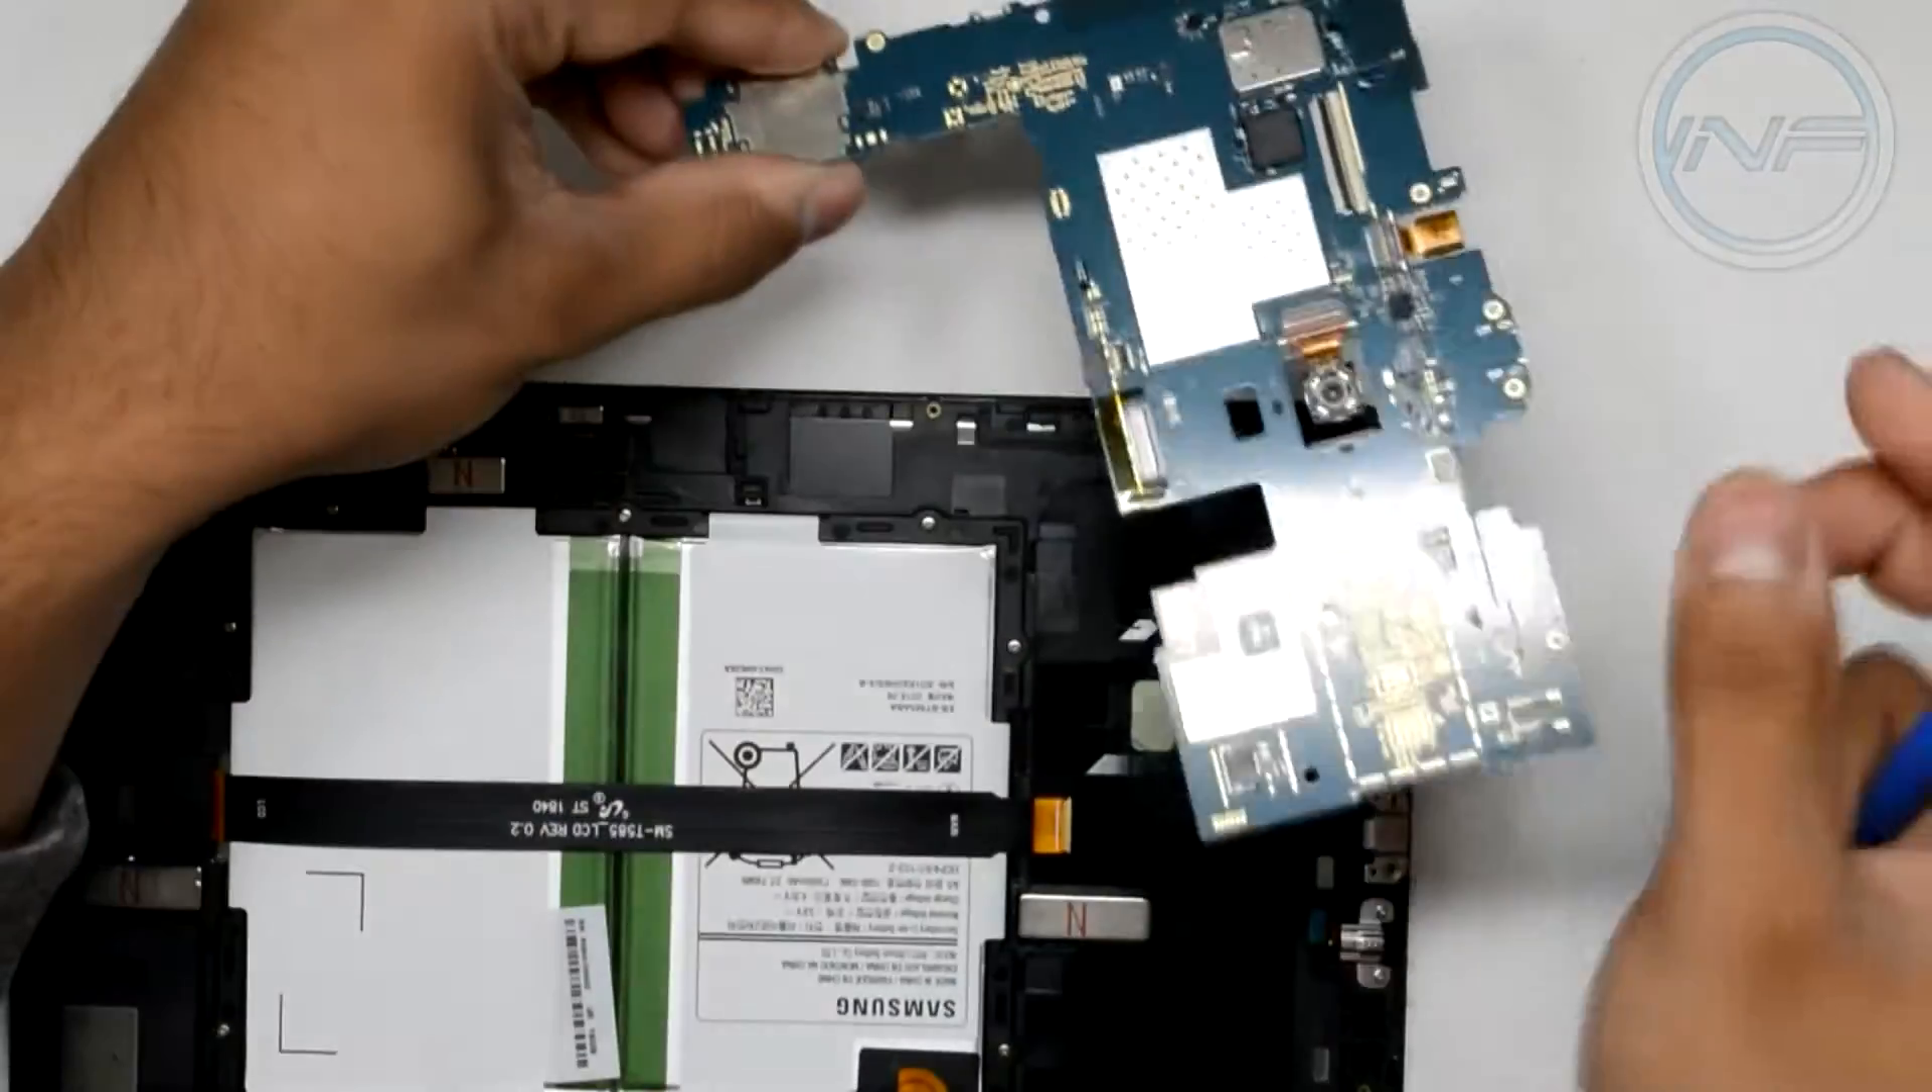All right, and just like that, we've got the whole motherboard piece removed.